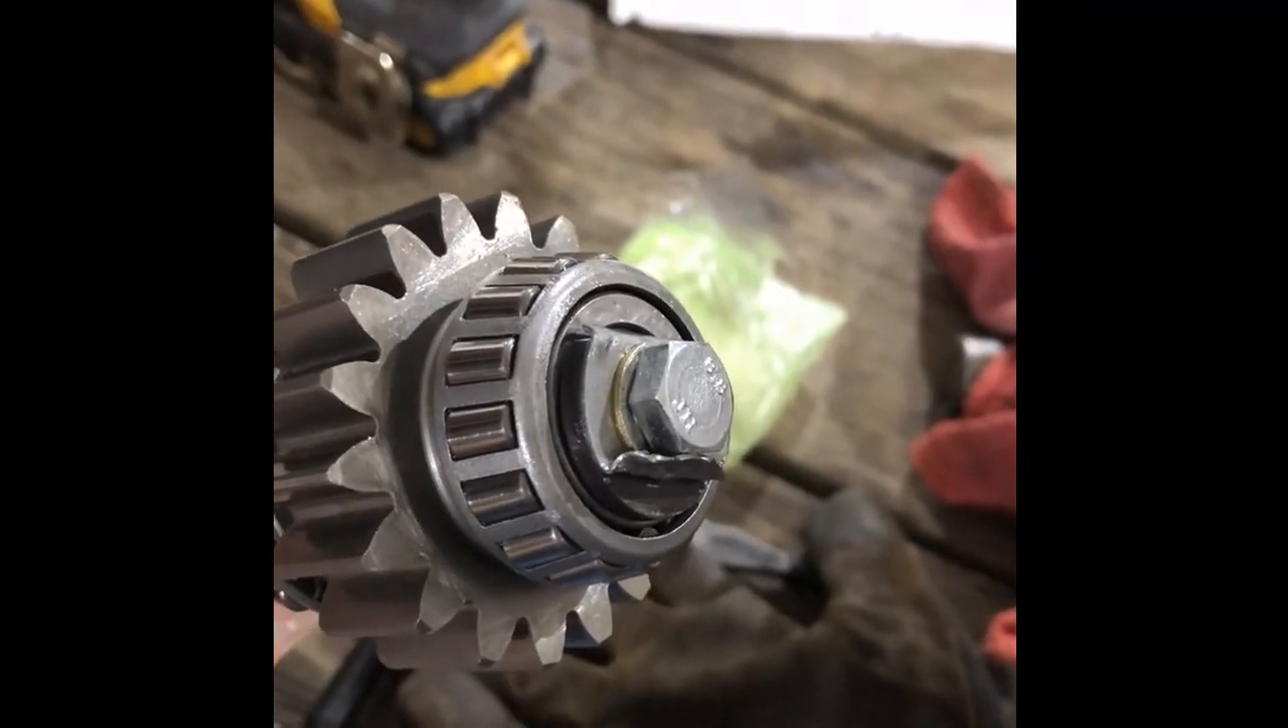And then on the PTO shaft, I put the bolt back in with the retainer and bent that tab to keep the bolt from falling back out.